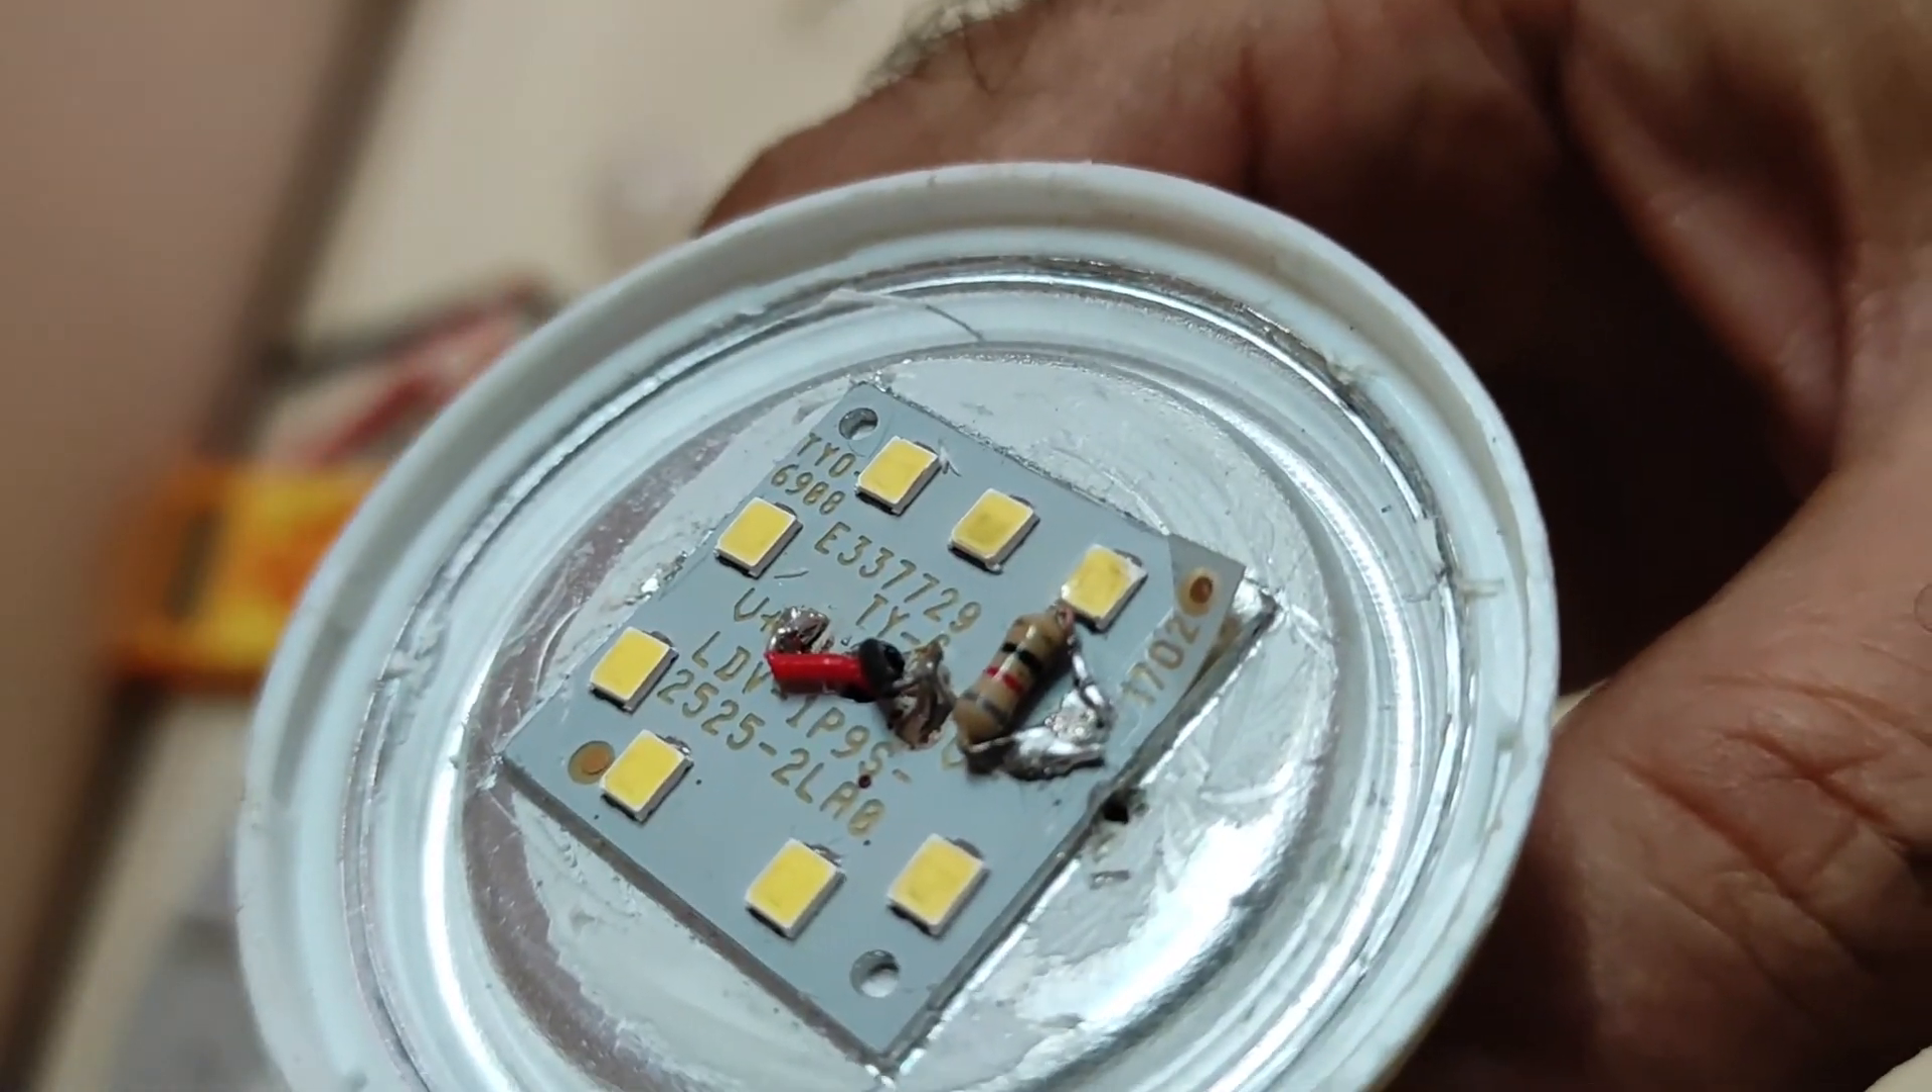देखिए मैंने SMD की जगा रेजिस्टर लगा दिया है।